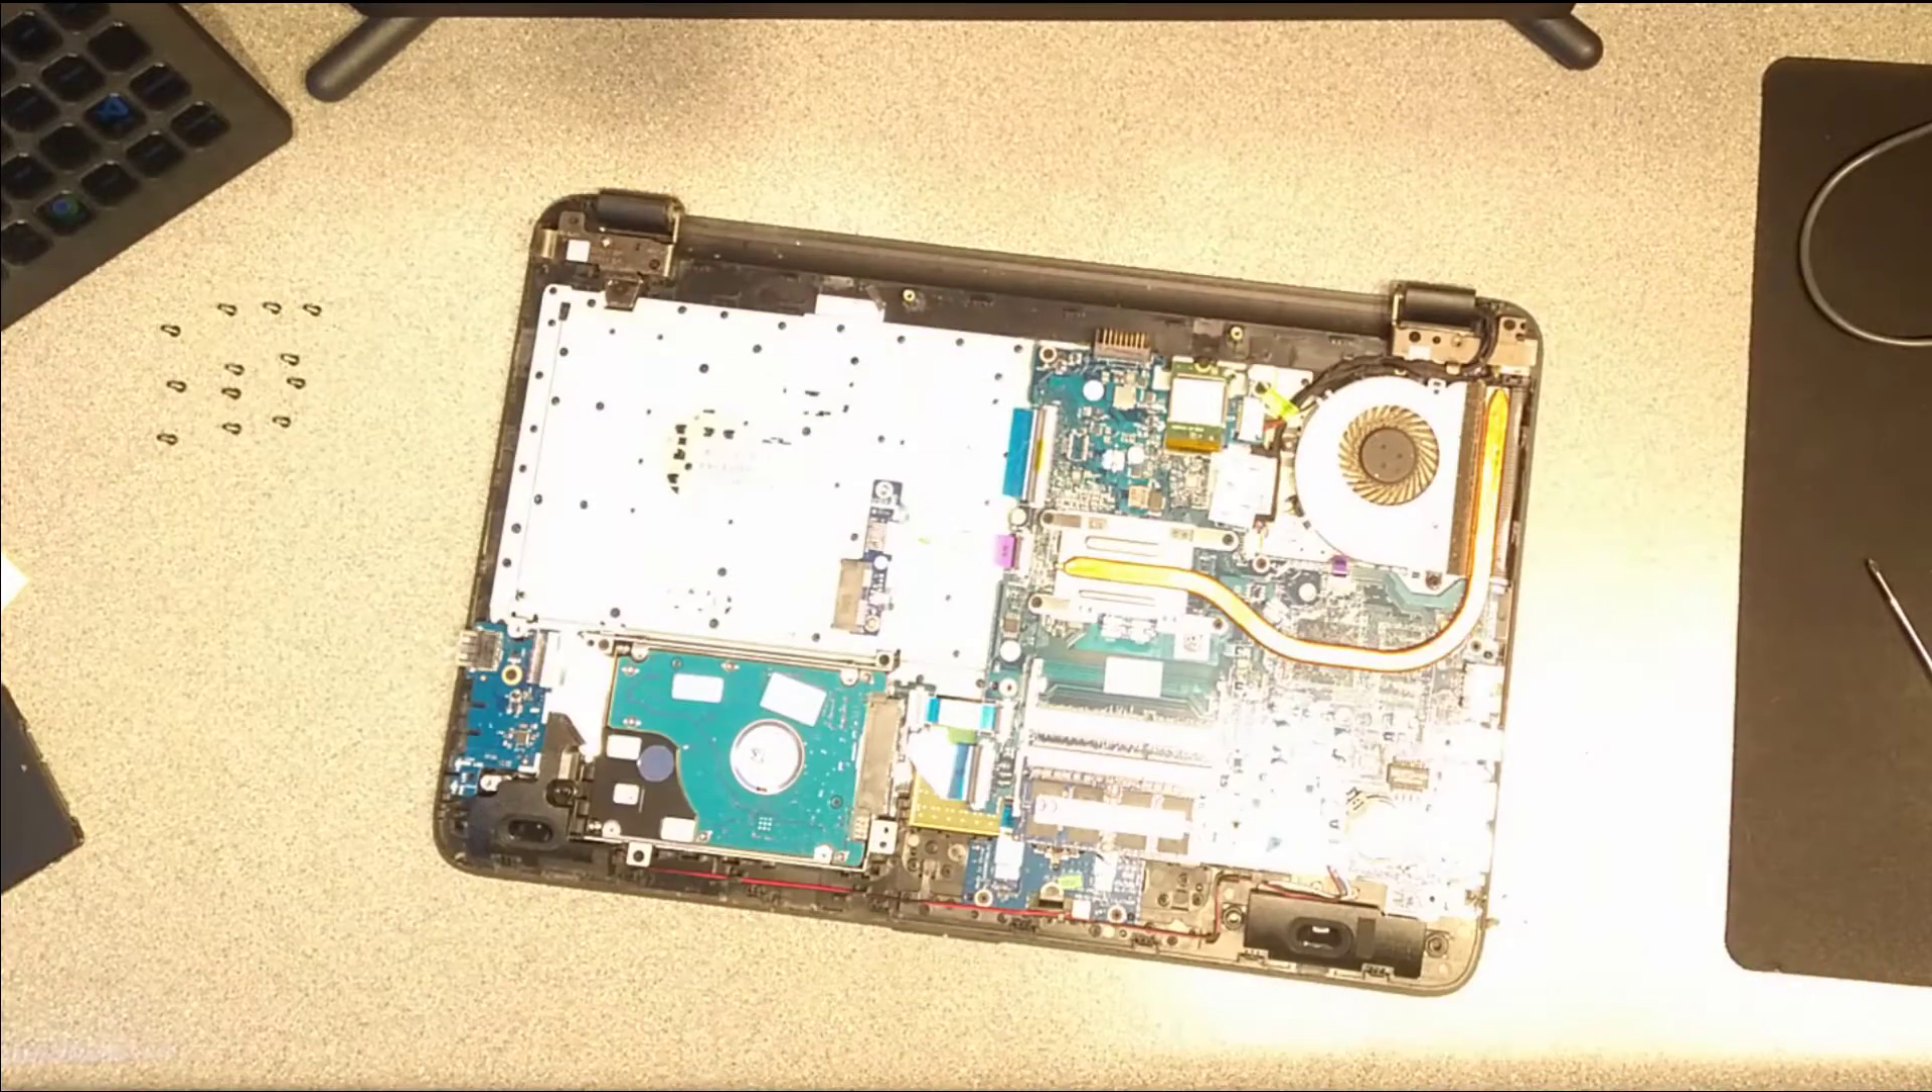And that is the underside of the laptop removed.